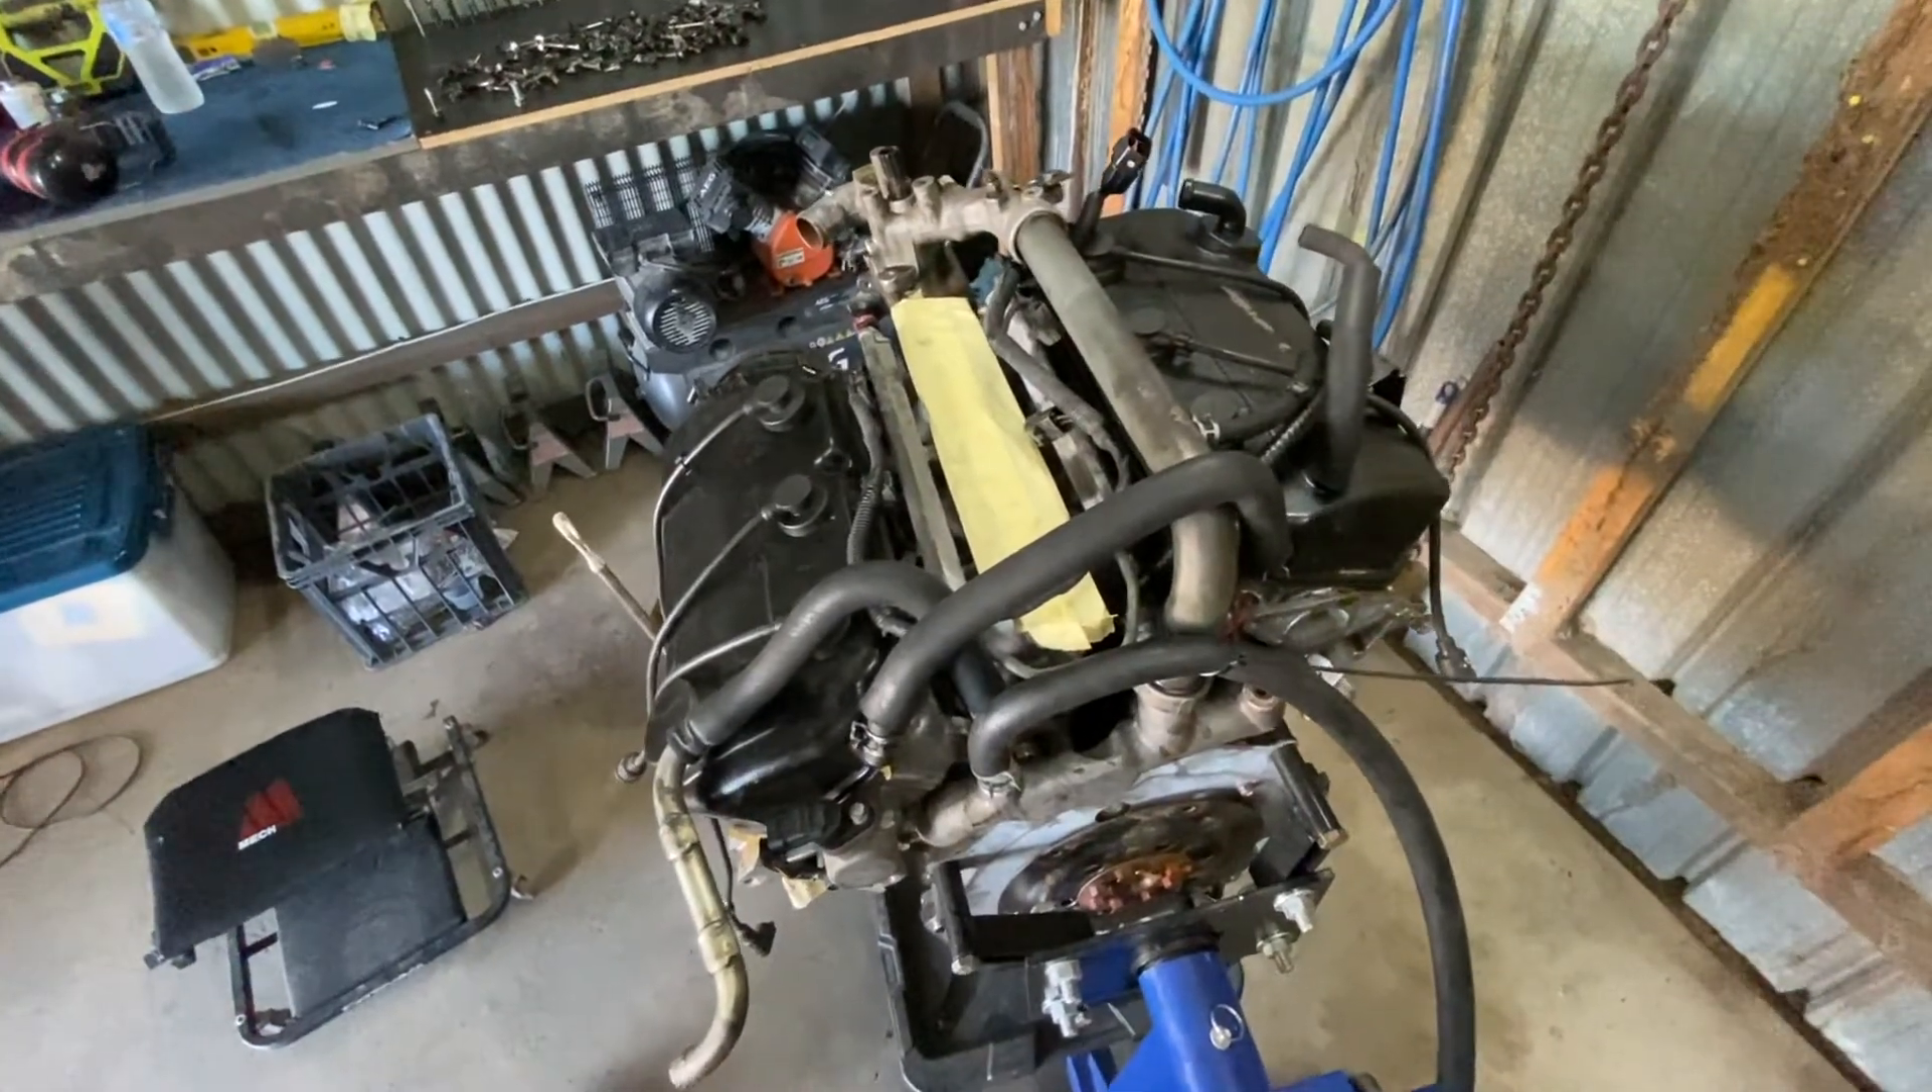We've got most of the upper engine back together.